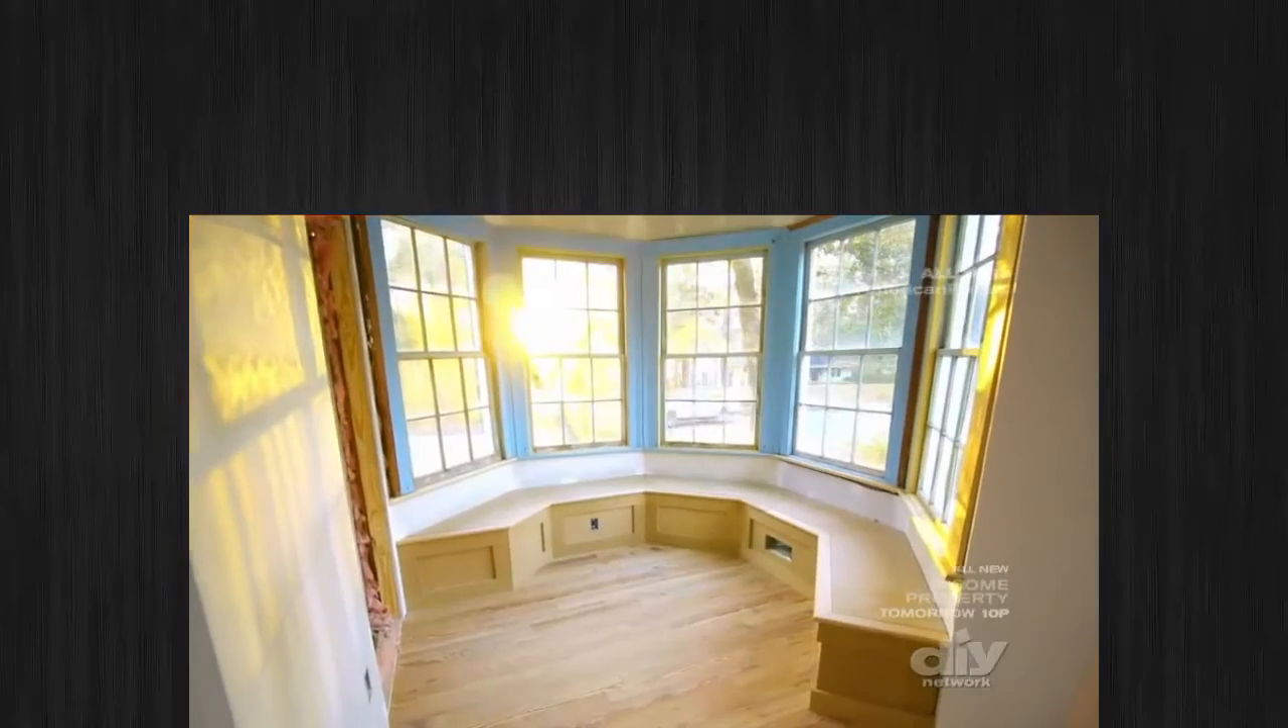The breakfast area bench is all finished.